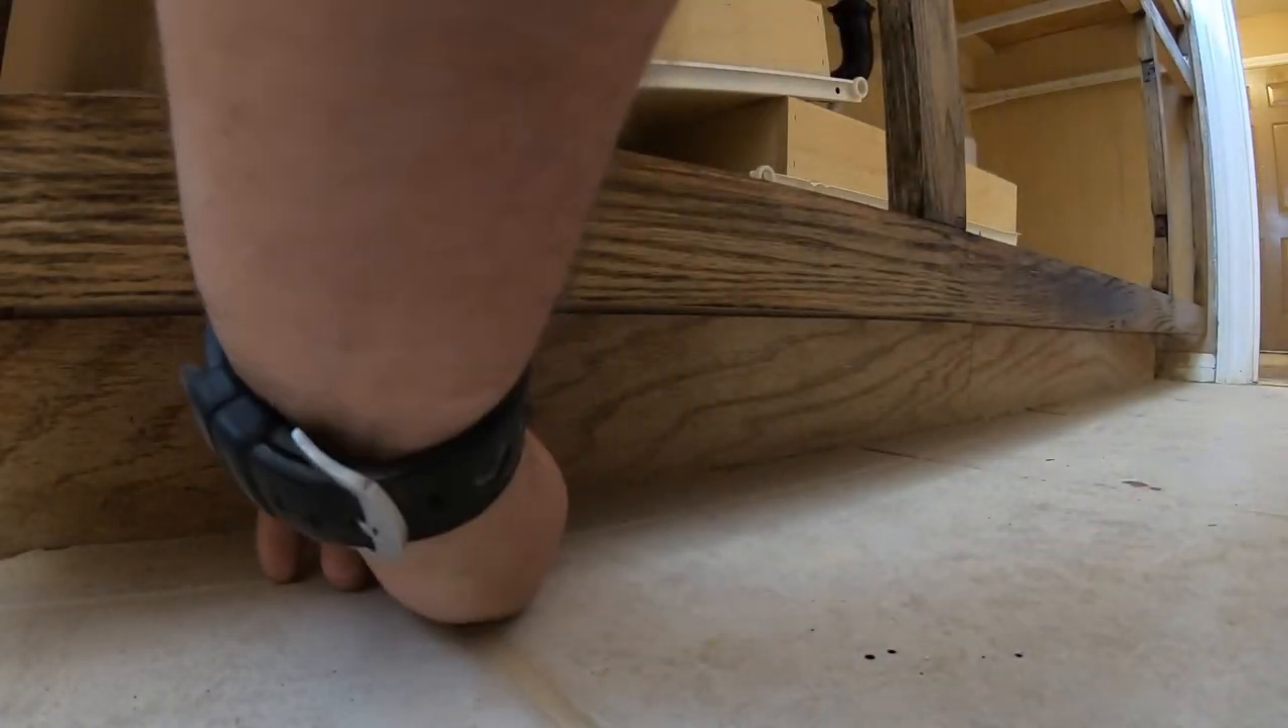One thing I forgot to take off was this toe kick, the cover for the toe kick here.